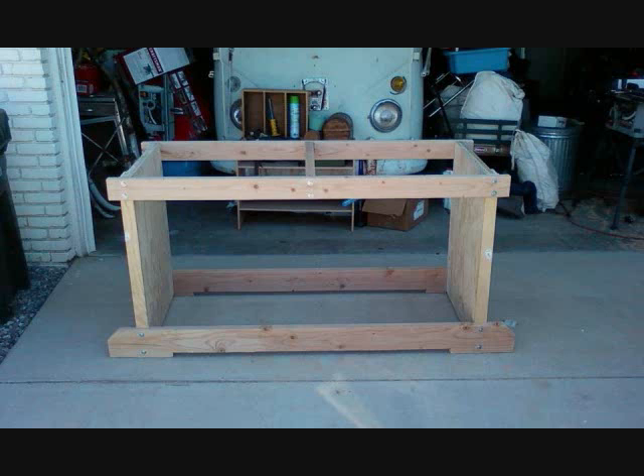Here's the base of it all finally assembled.